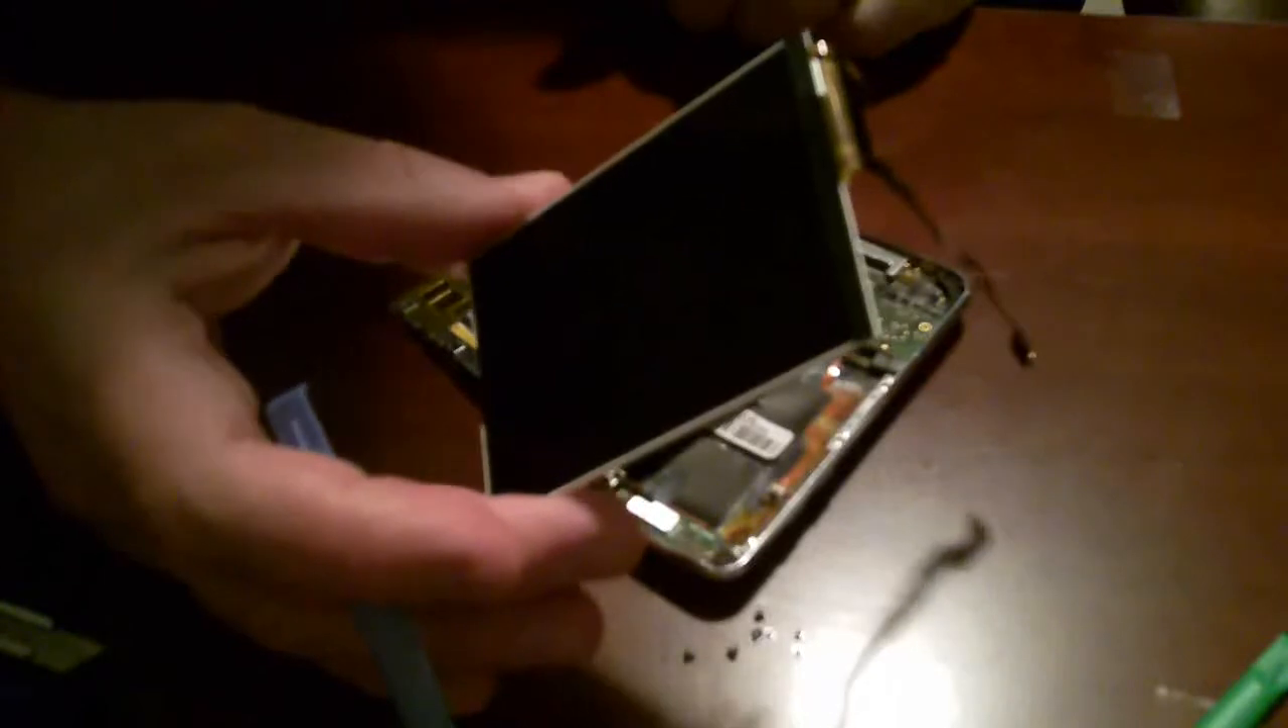There's the LCD off the iPod touch second generation.